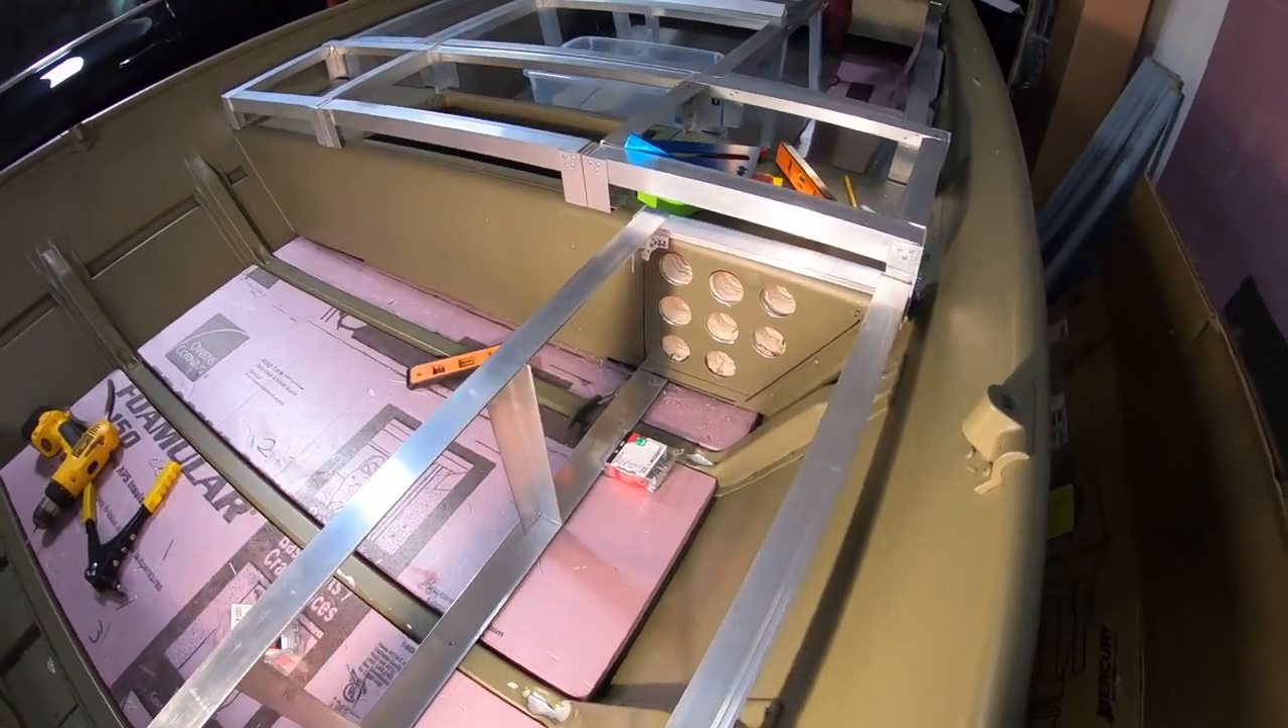Alright guys, I just finished doing the framing.